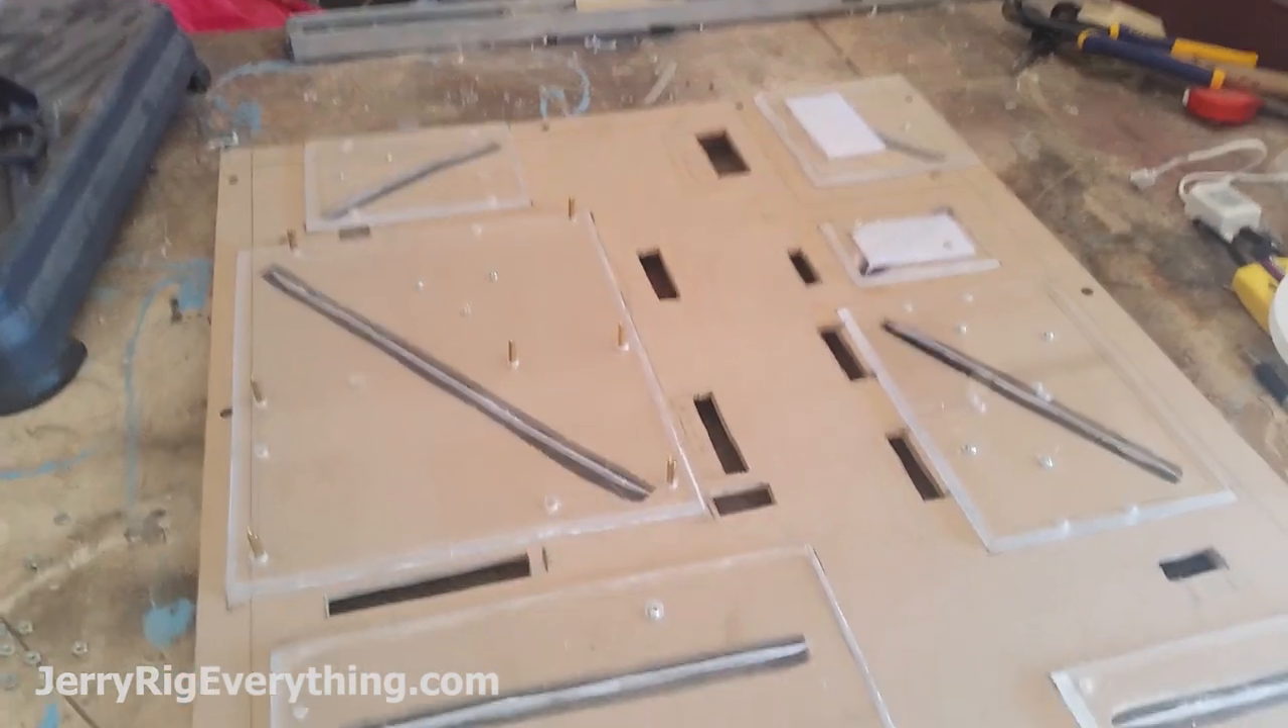So this is all the acrylics in place, they've all been mounted, I'm just going to kind of go through a little bit and tell you how I did things.